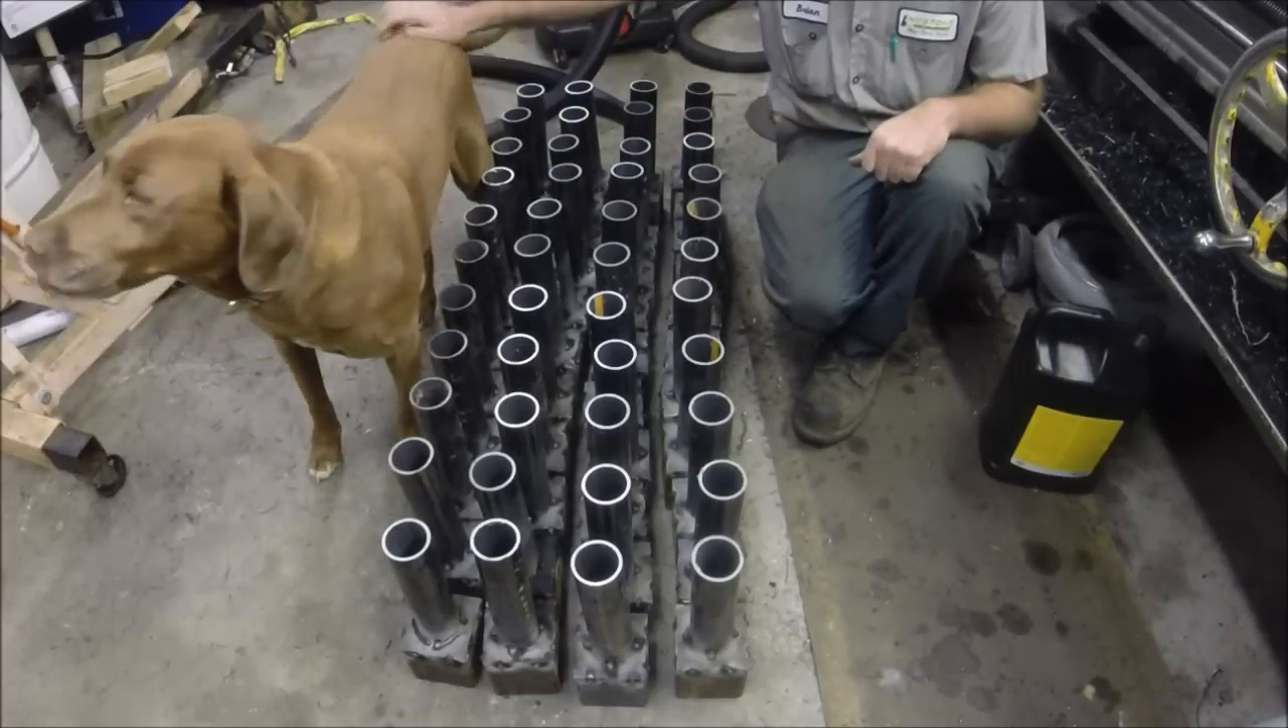All right, so here we are 44 anchors got them all welded up and ready to go Bailey's giving them the look over.